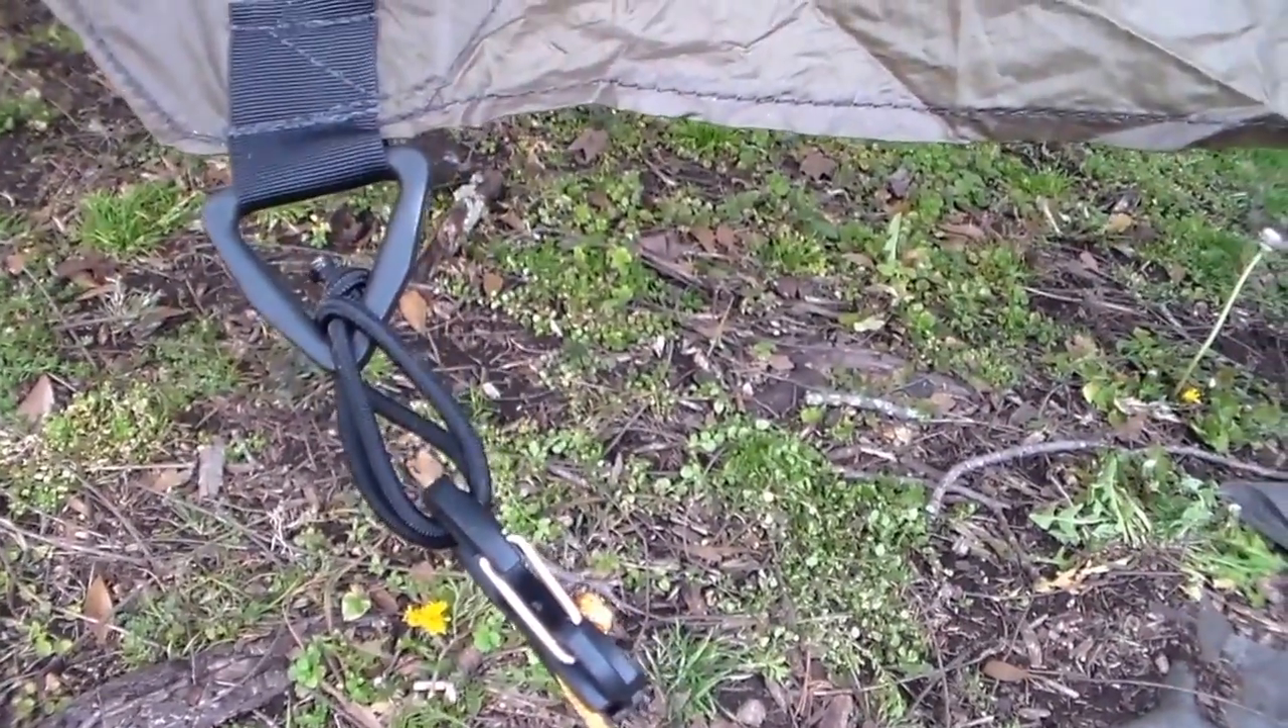I've got some um some stretch cord there that I've wrapped around the the loop there.